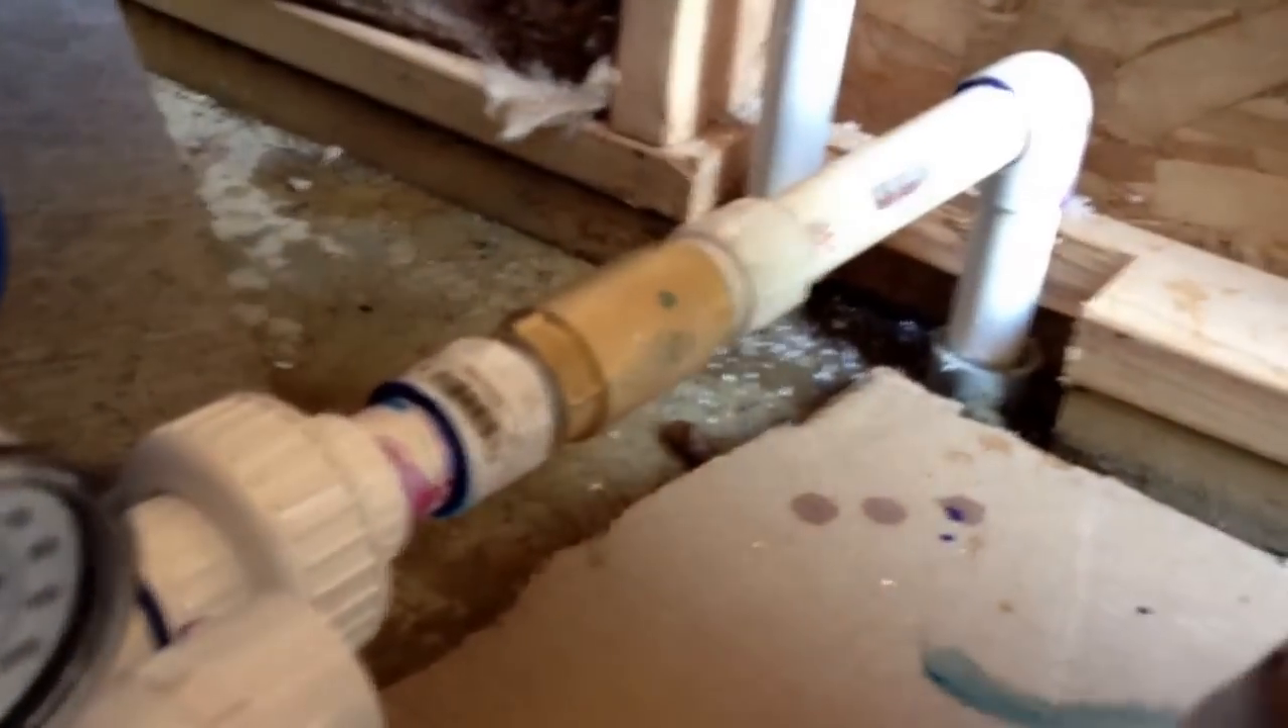There is the pipe. Connected up.